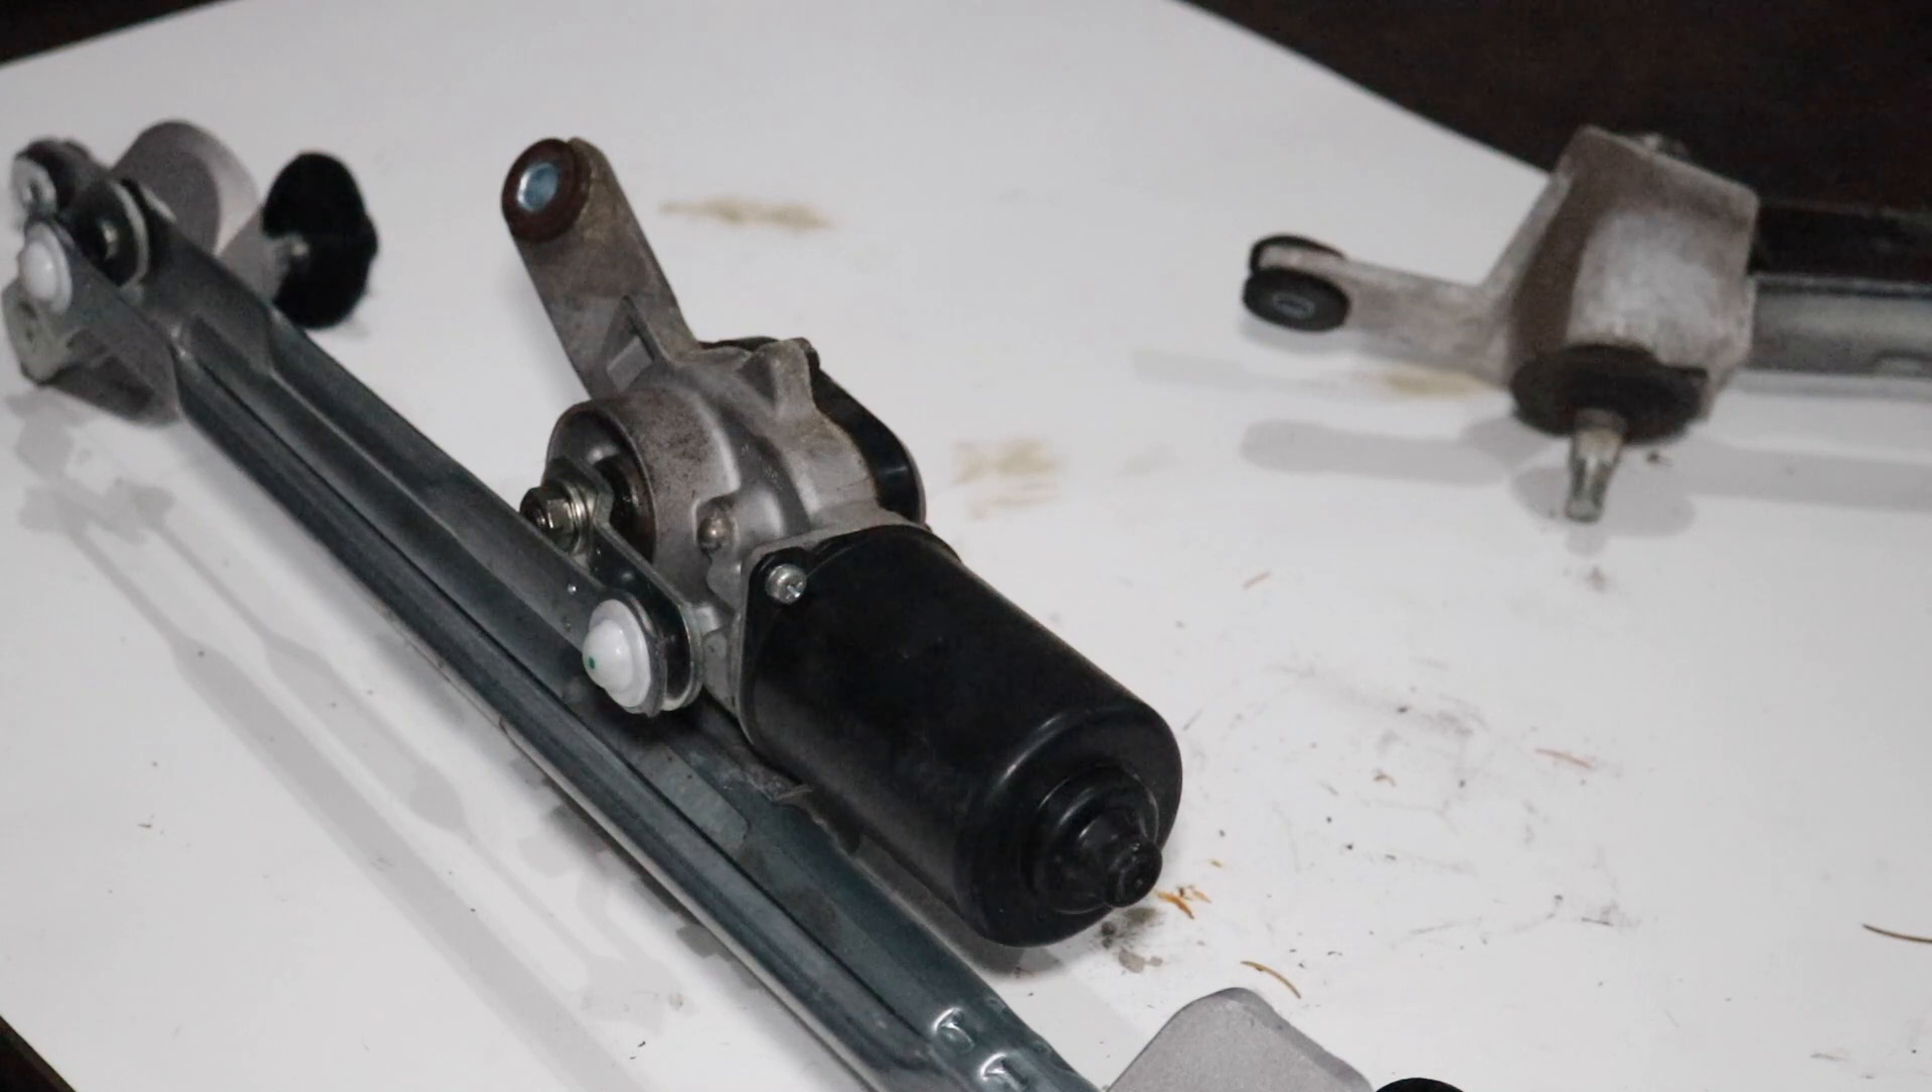All right, now we have our new linkage assembly attached to our old motor.